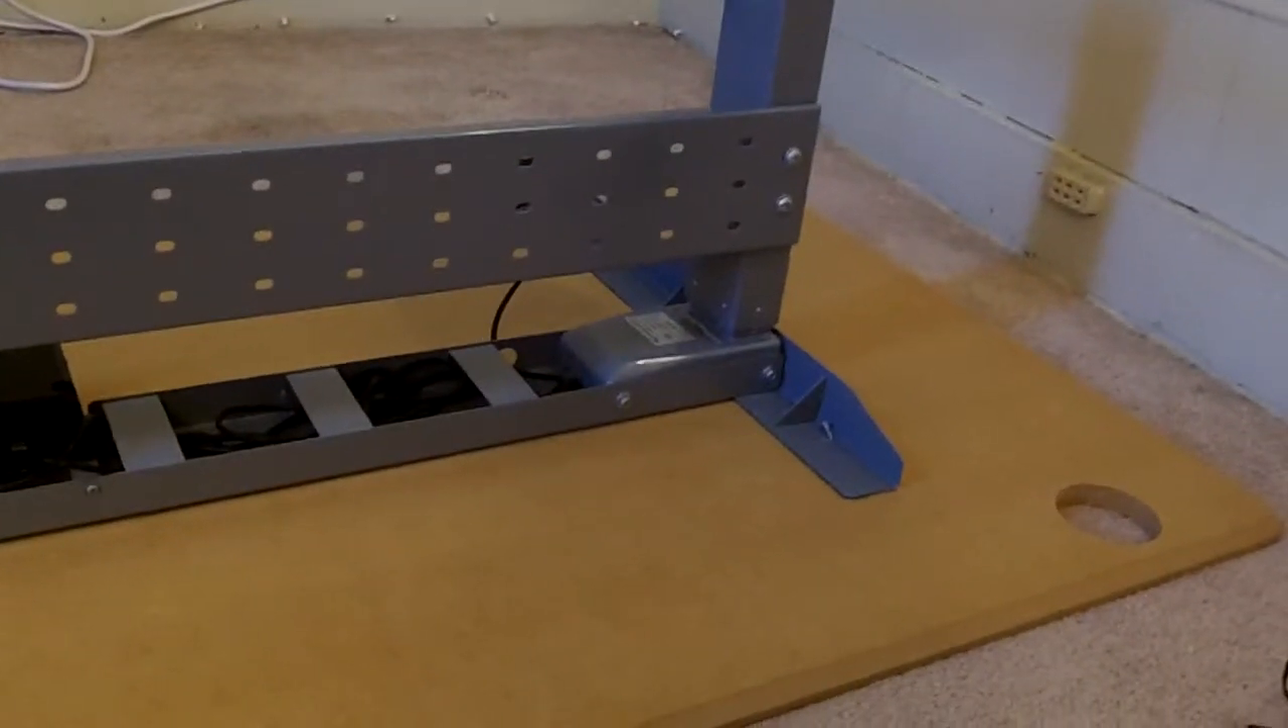I have the base positioned on top of the desktop.